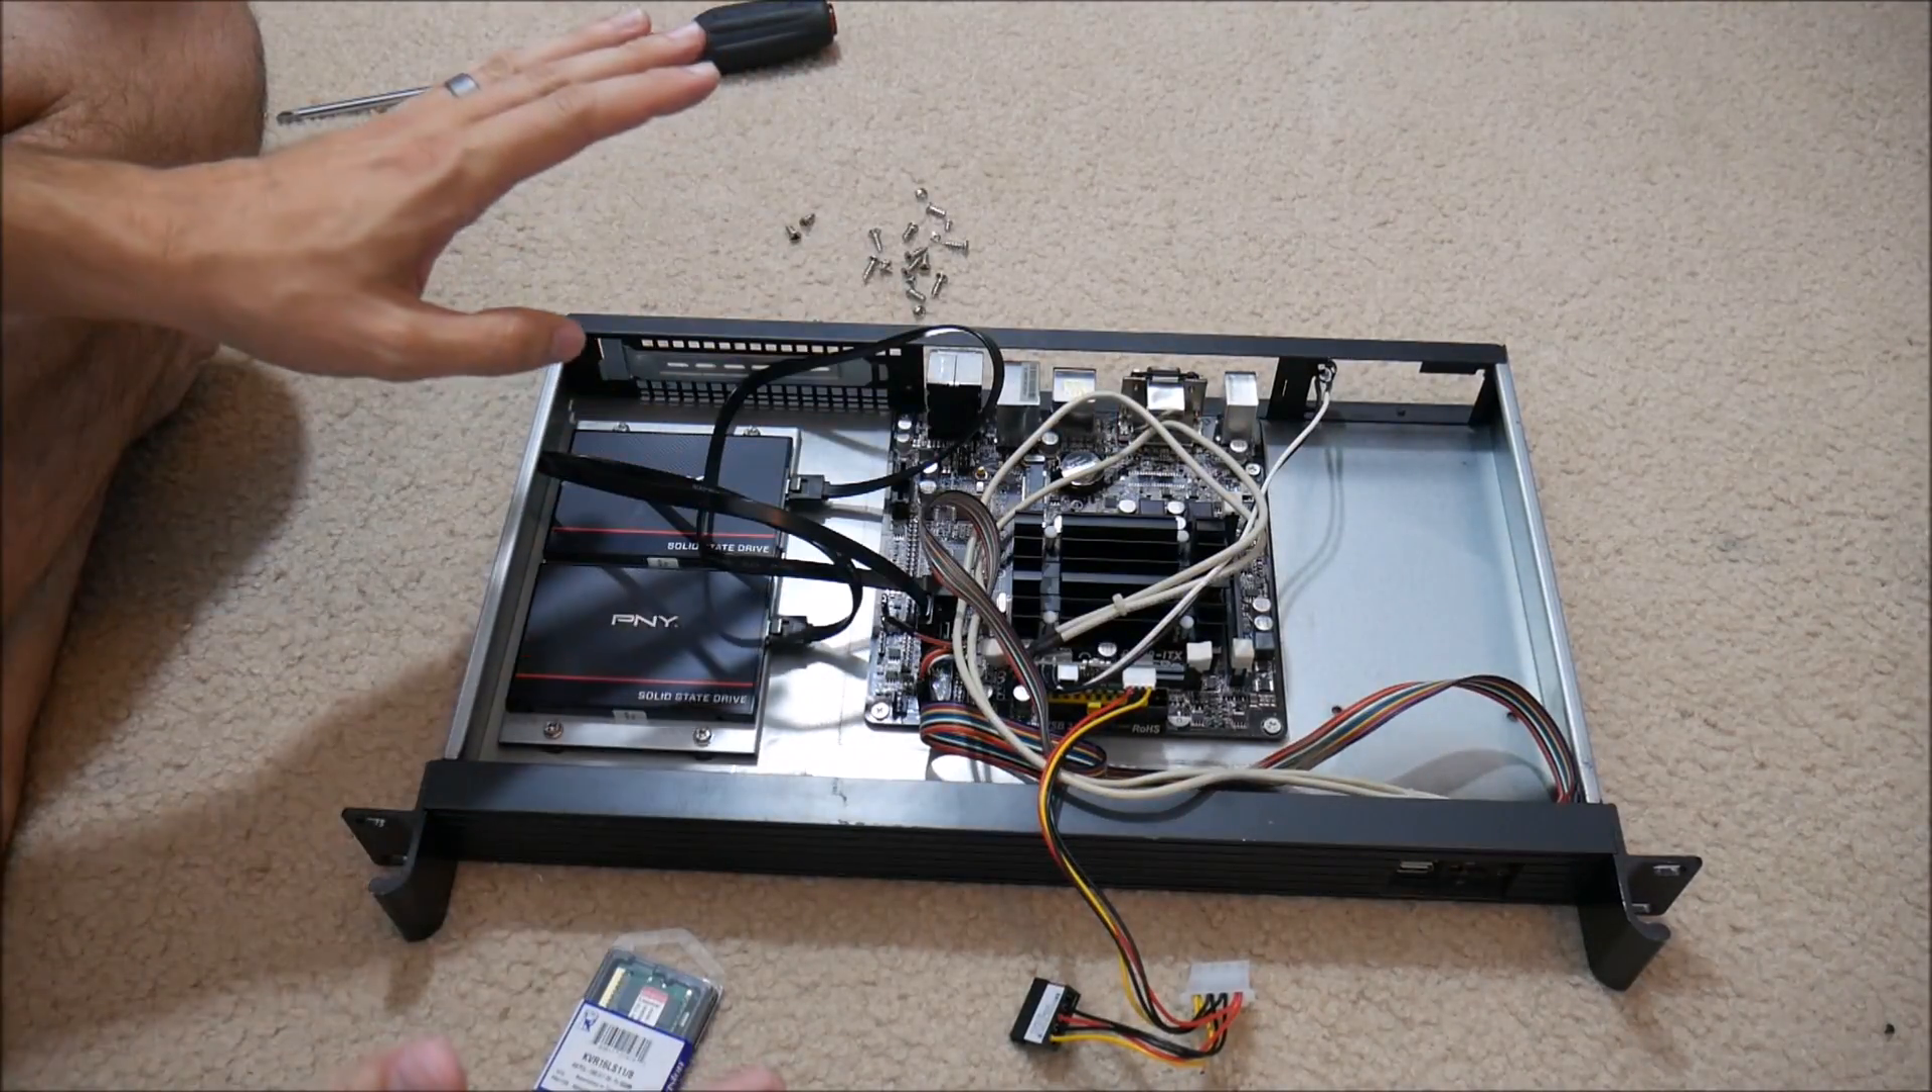So we'll go ahead and get those added to this hard drive plate and installed in the chassis. Okay, now we have the hard drives installed.